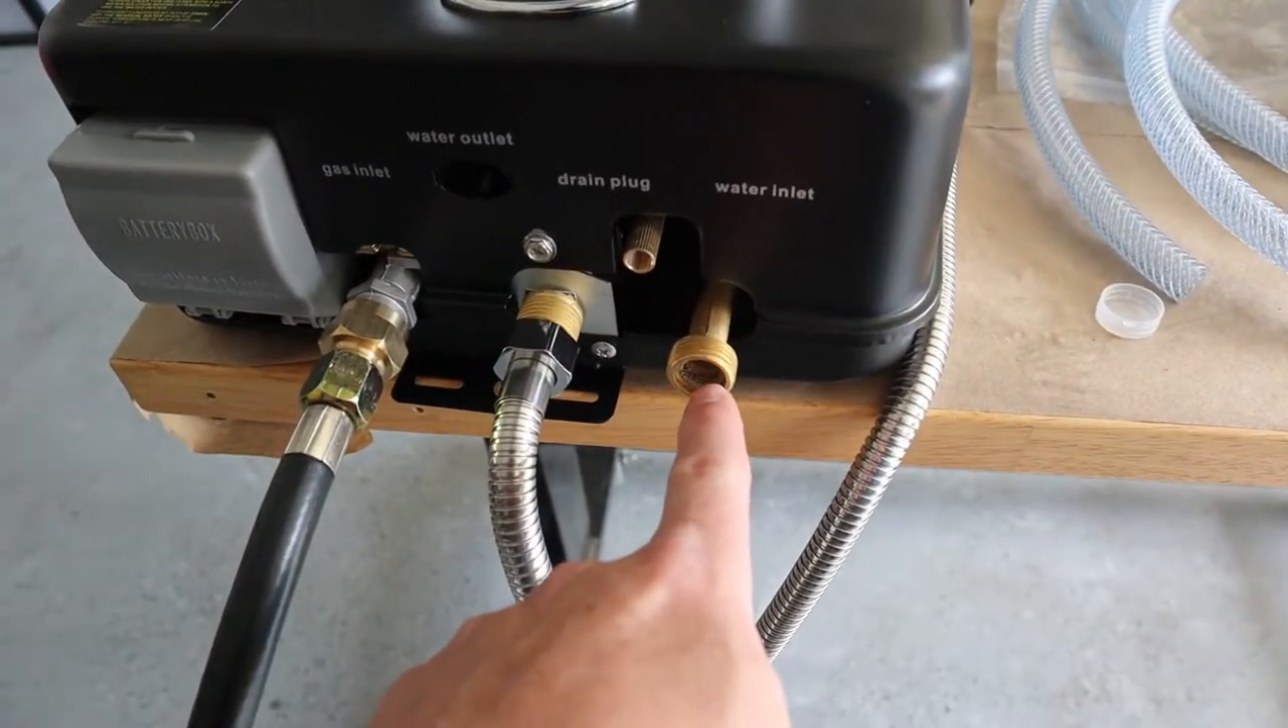So I've got the shower head connected now I just need to affix the water inlet and that's going to require me to put this garden hose in on this tube.